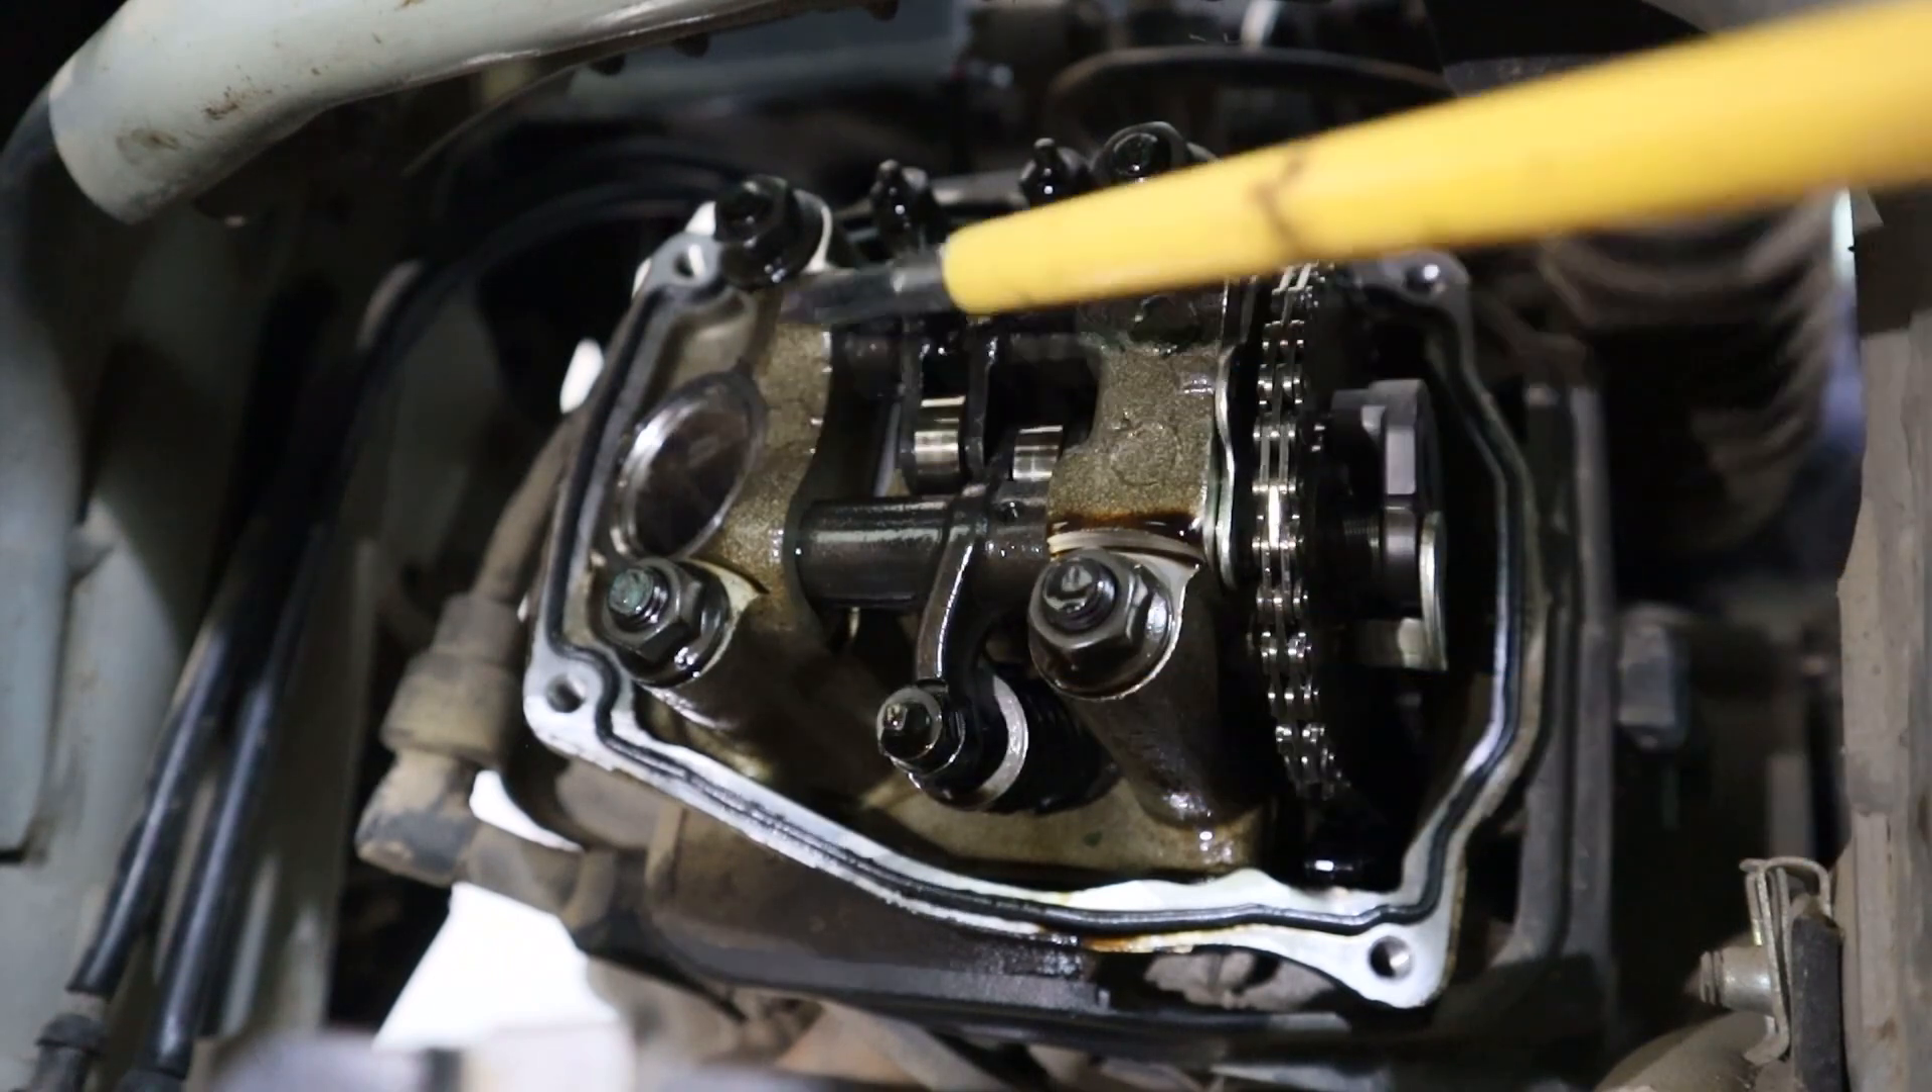The cylinder head cover is now off.